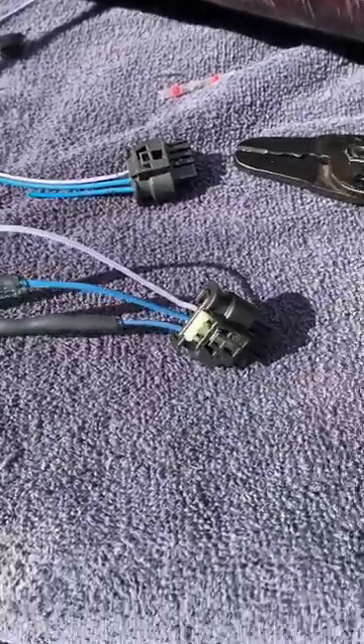All right we got the new harness wire wired up the new plug.